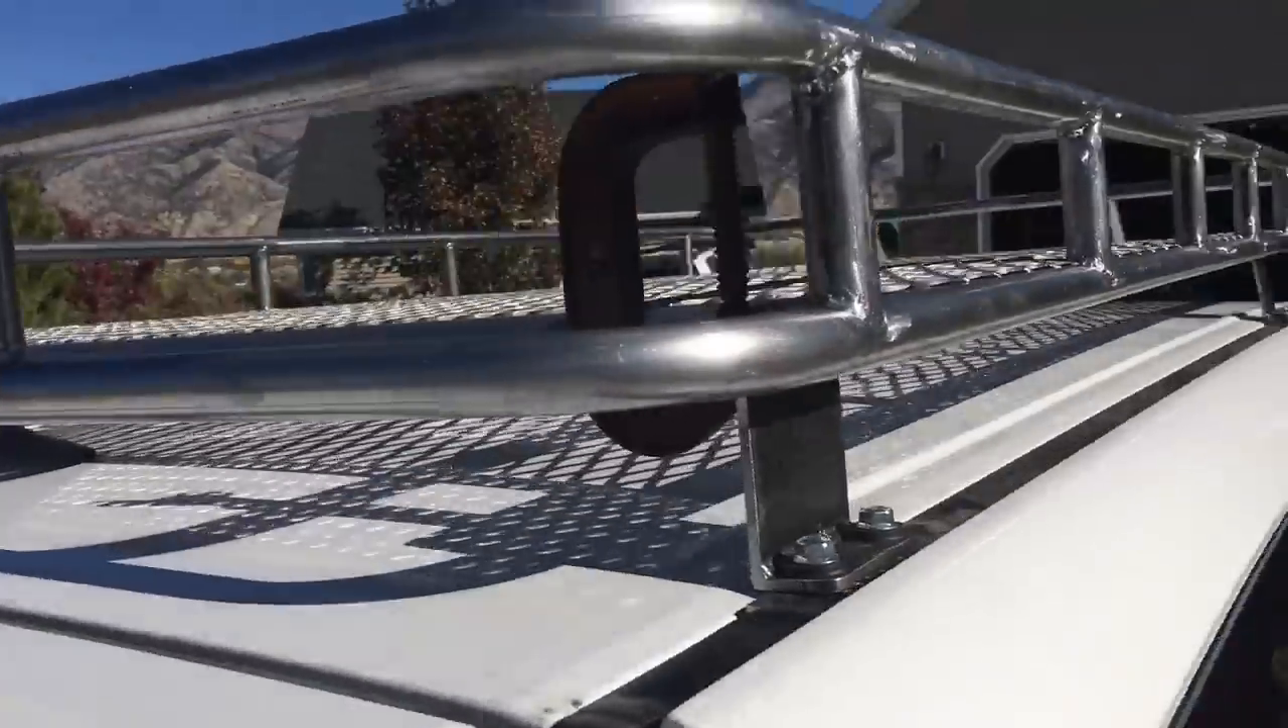Okay the rack is on the roof.